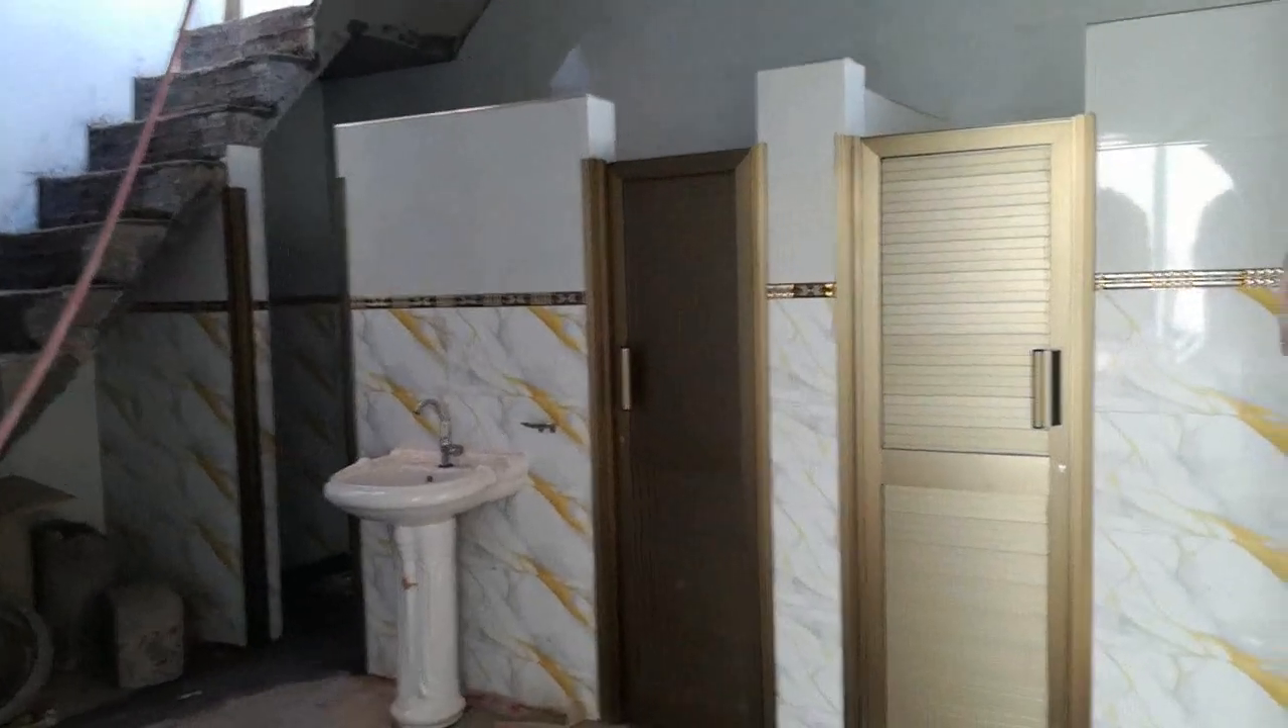یہ واشروم کے المونیم کے دروازے لگا دیئے گئے ہیں۔